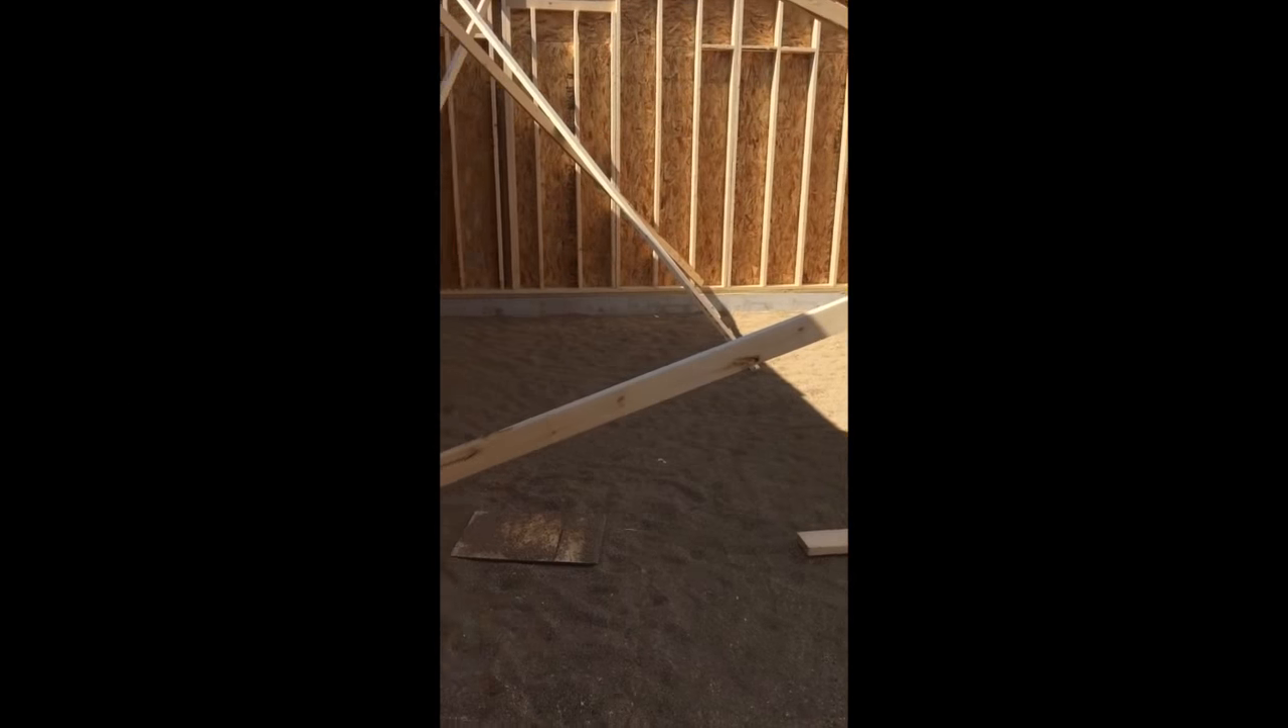So, day one of framing. The wall is up.